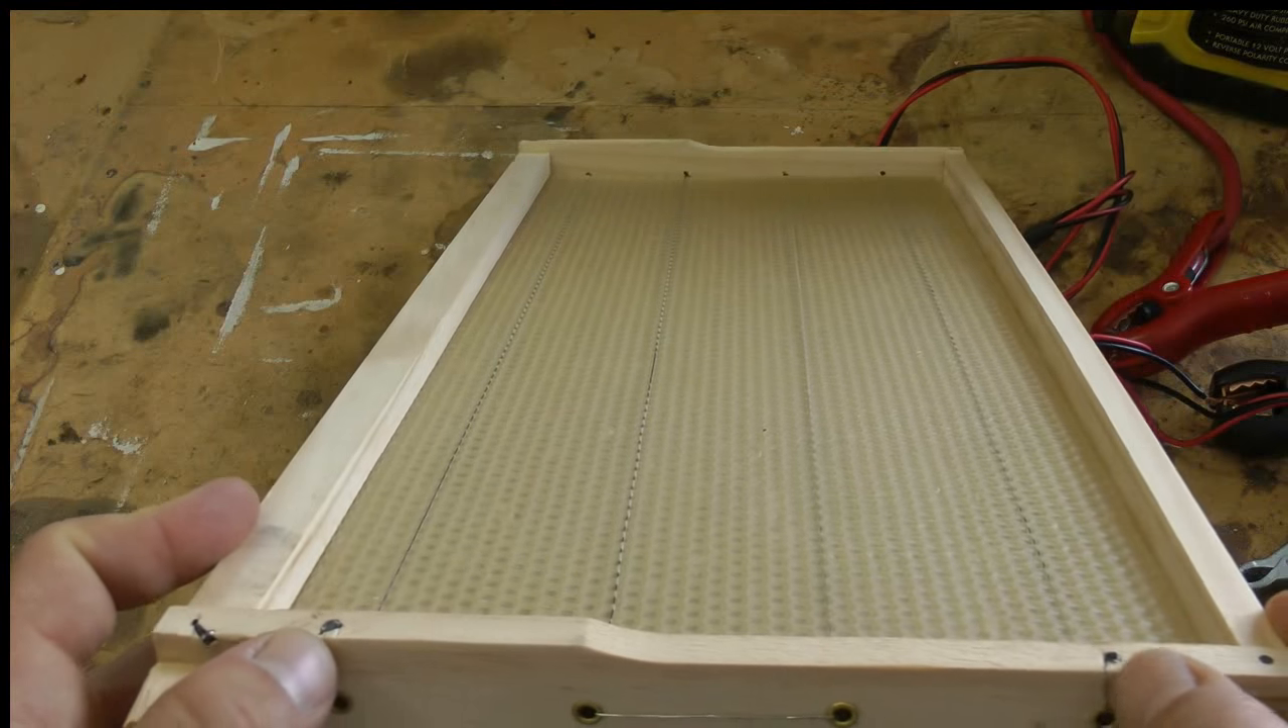It's a nice perfect strong very sturdy frame with foundation wired and ready to go into your hive.